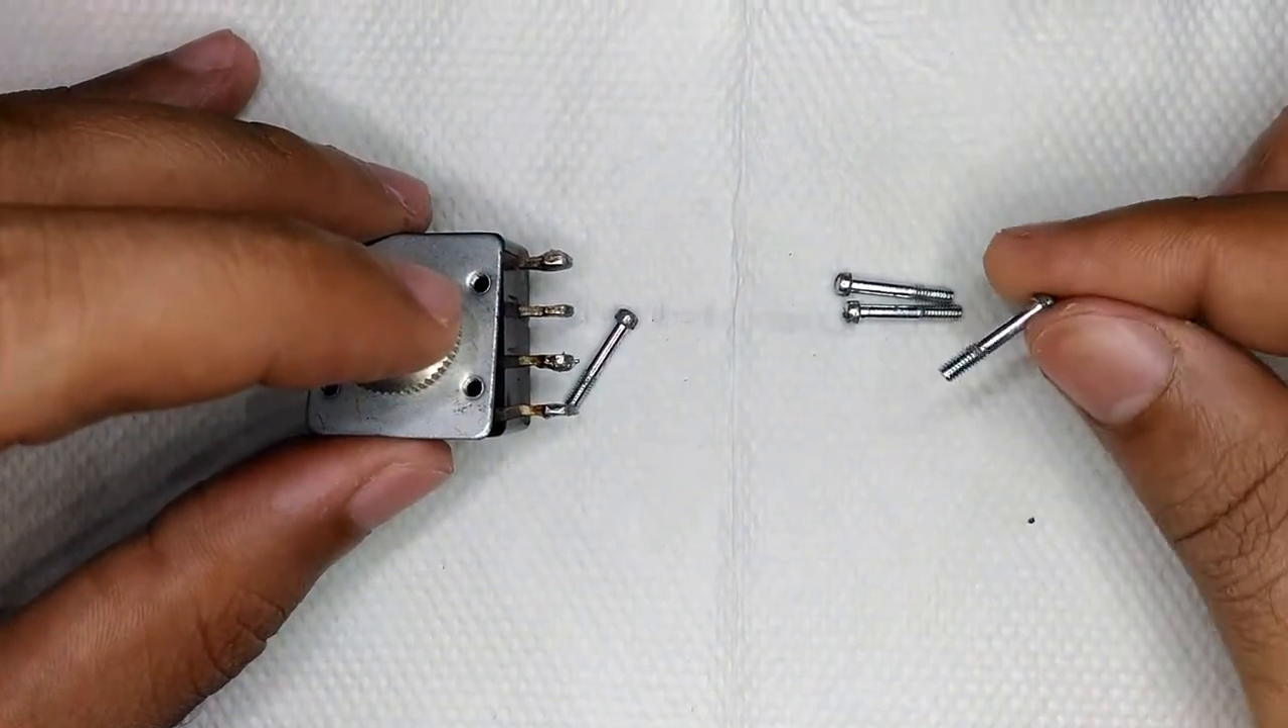Those are the four screws now out.